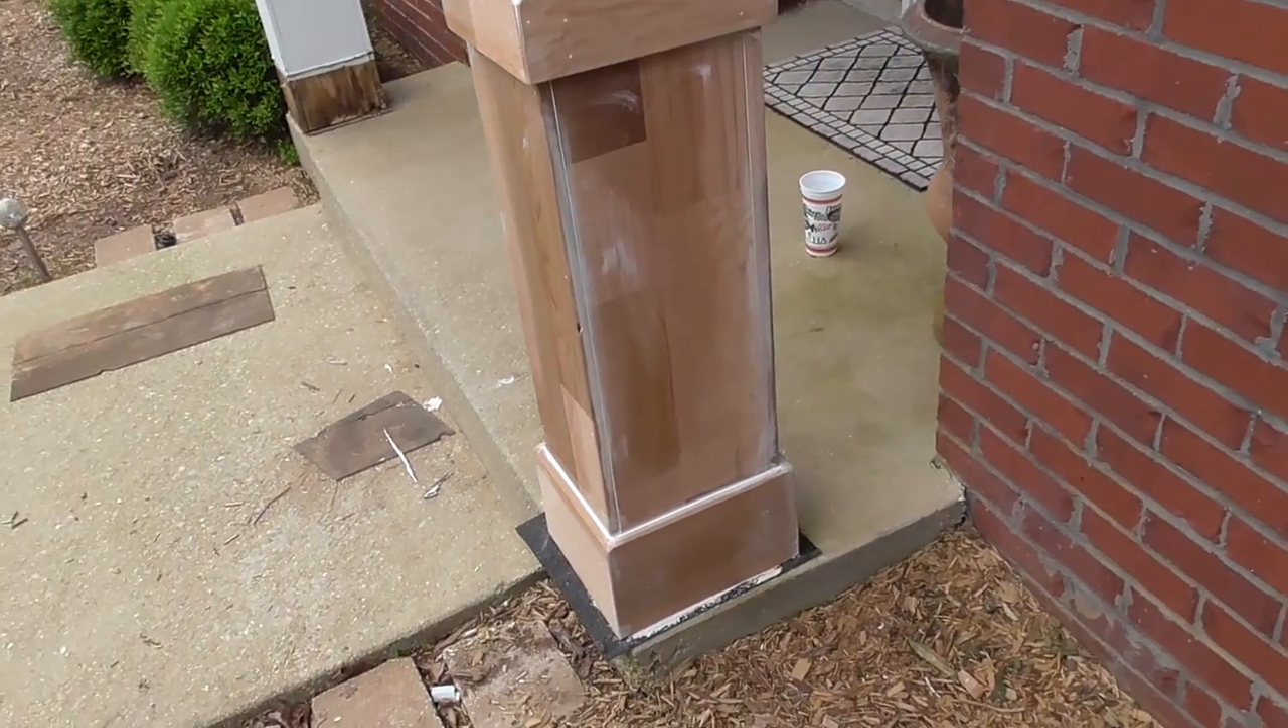Okay got the base molding mounted and it is in place and it is looking good.